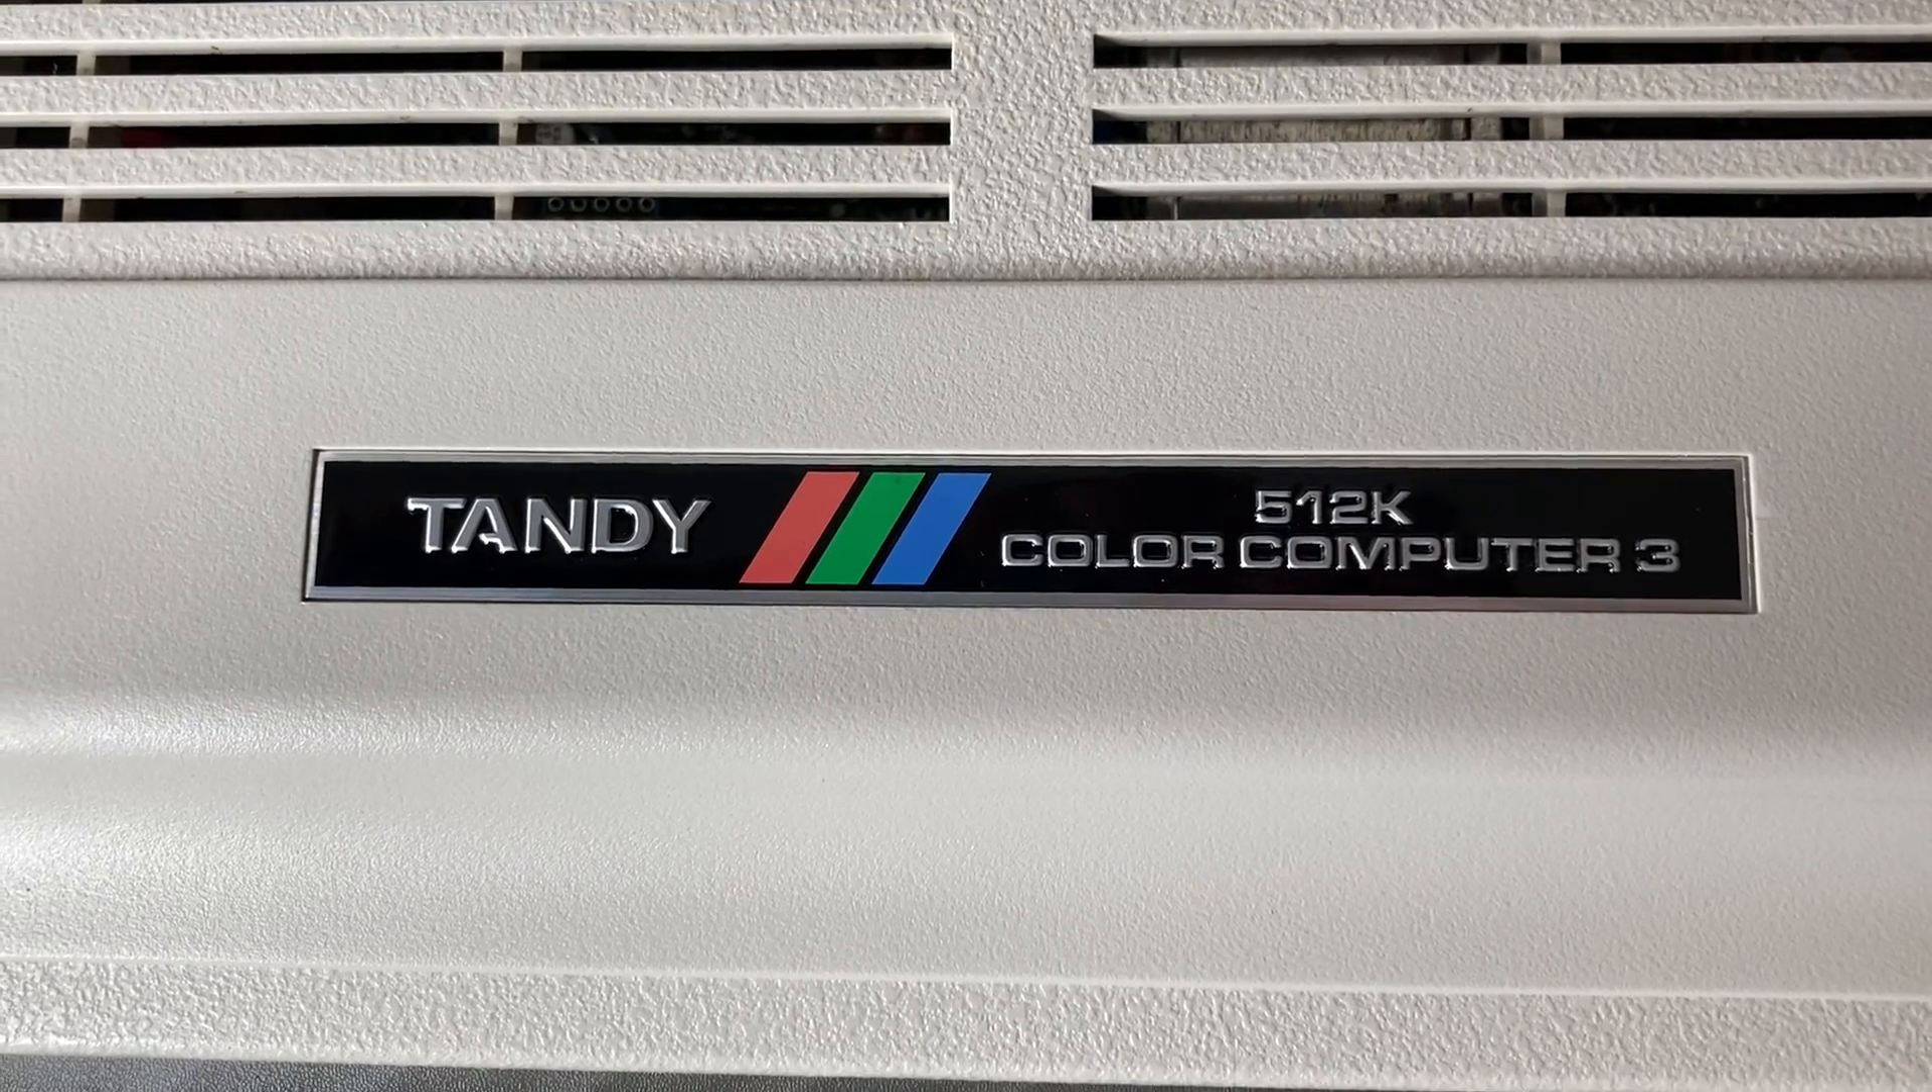The badge is now installed look at how professional that badge looks tandy 512k color computer 3.